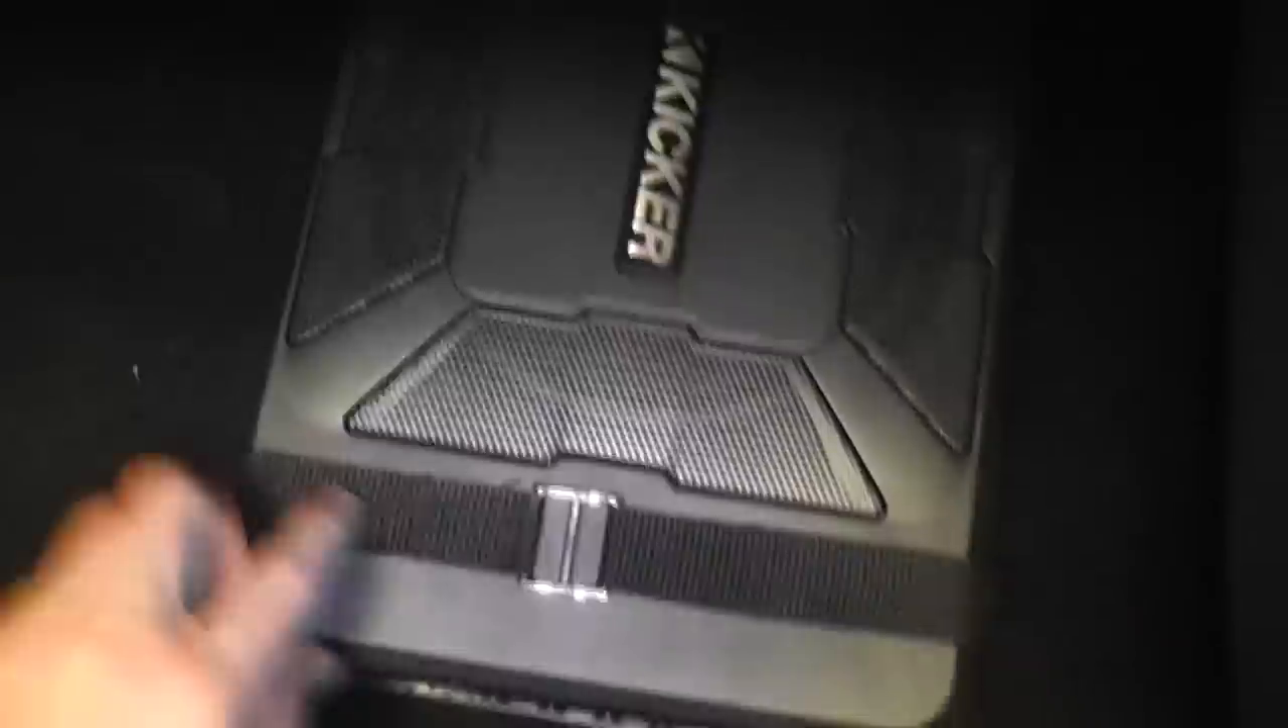Okay, so I got the kicker in here with the straps.